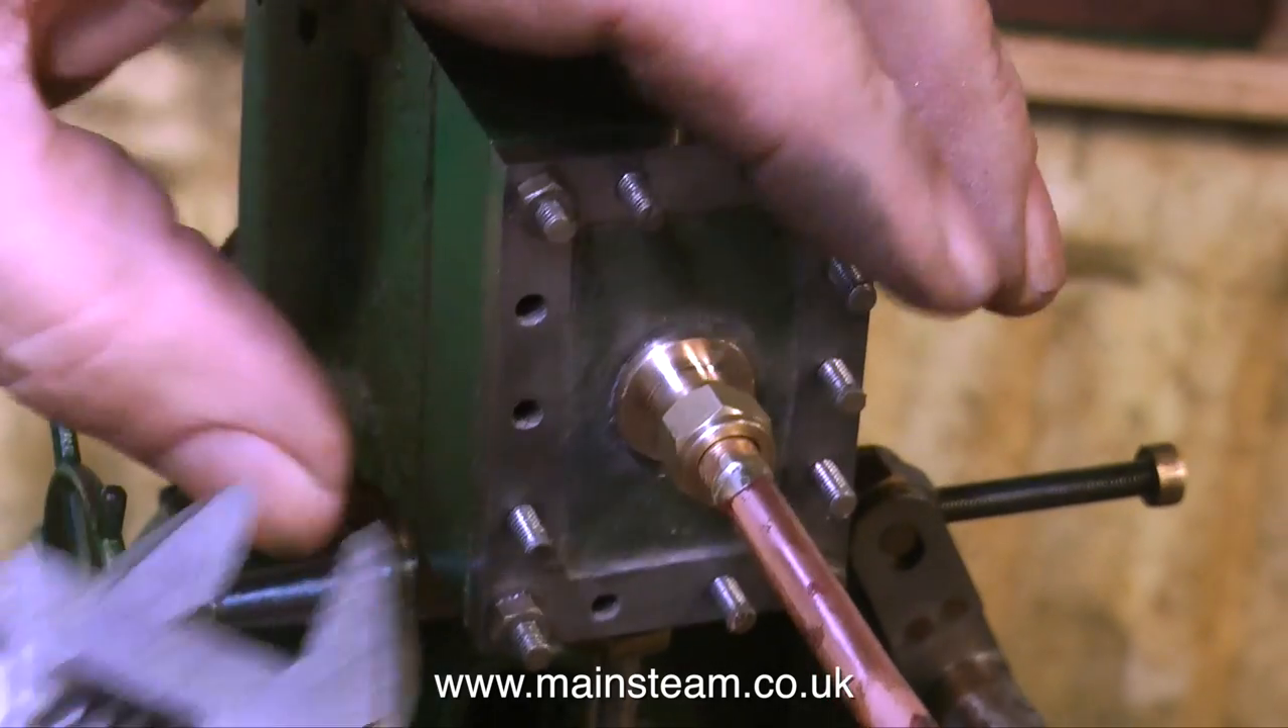I silver-soldered a union nipple to a piece of copper pipe, and here I'm fitting it to the engine. I haven't cleaned the pipe up, because it's only a temporary thing.